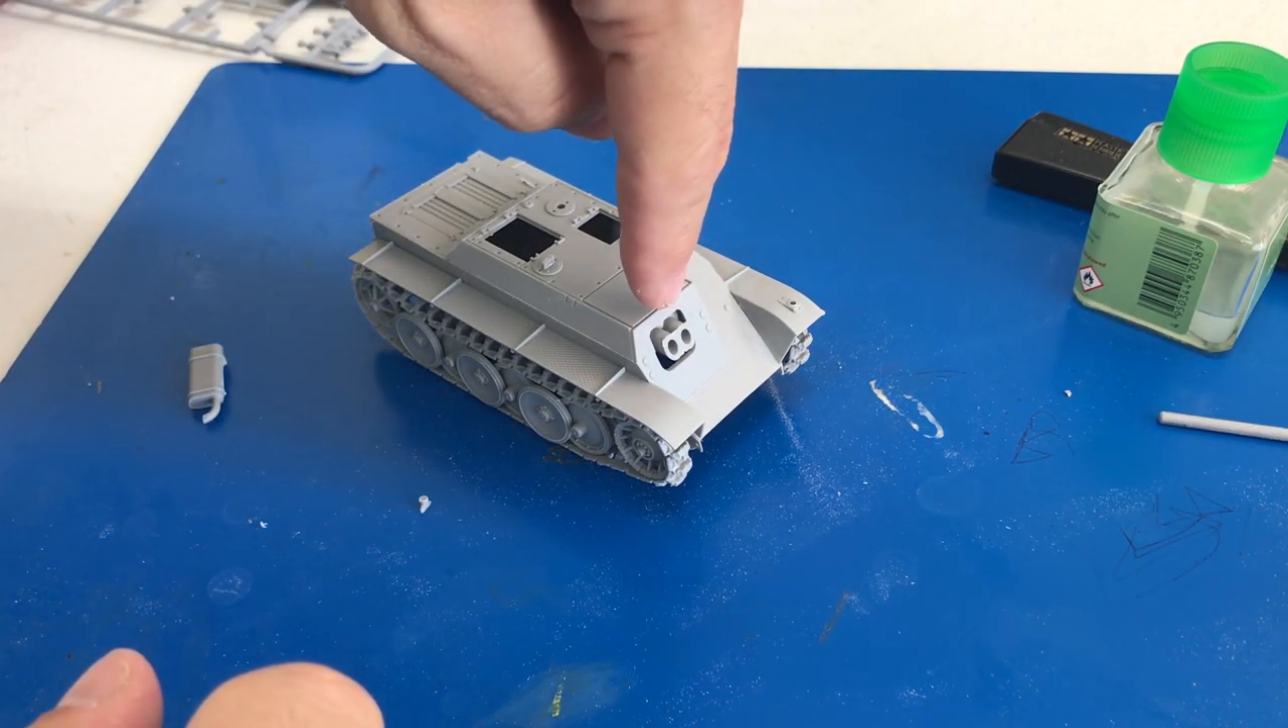Obviously we've got all the tracks on. They were pretty decent, a little finicky getting some around there, but nothing that we couldn't handle.